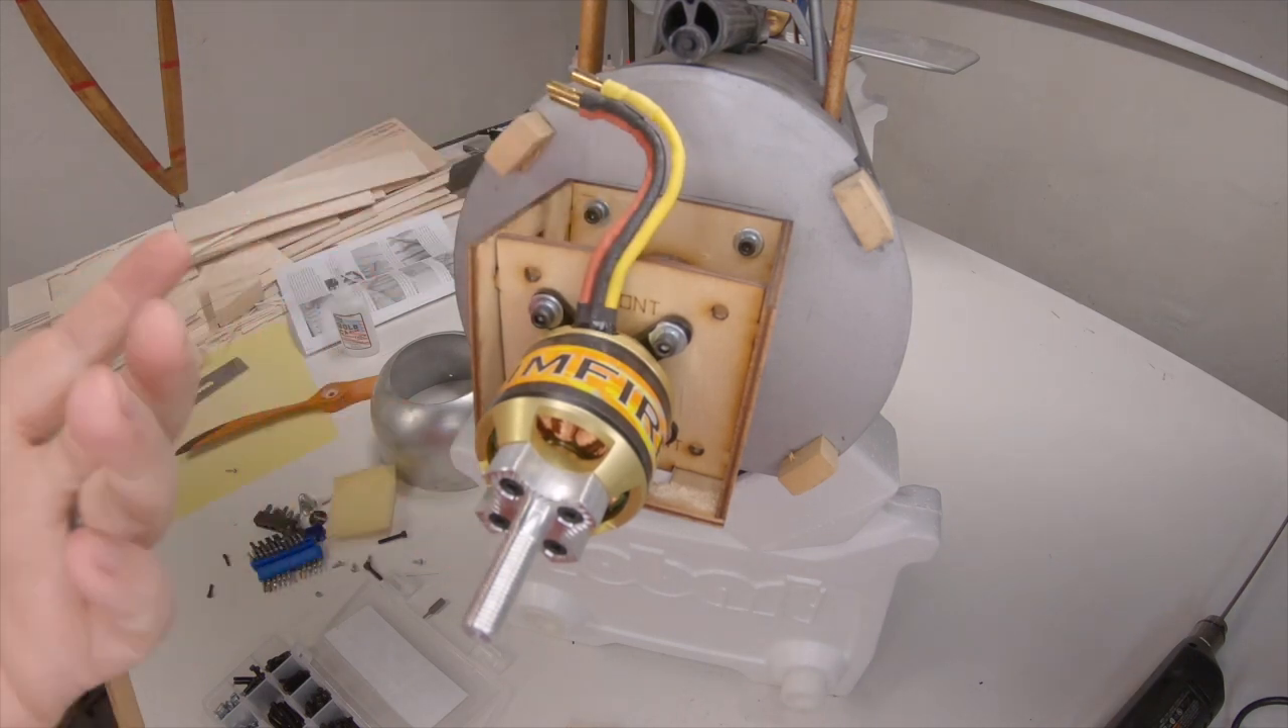So now you can see I have the motor mounted to the electric conversion.